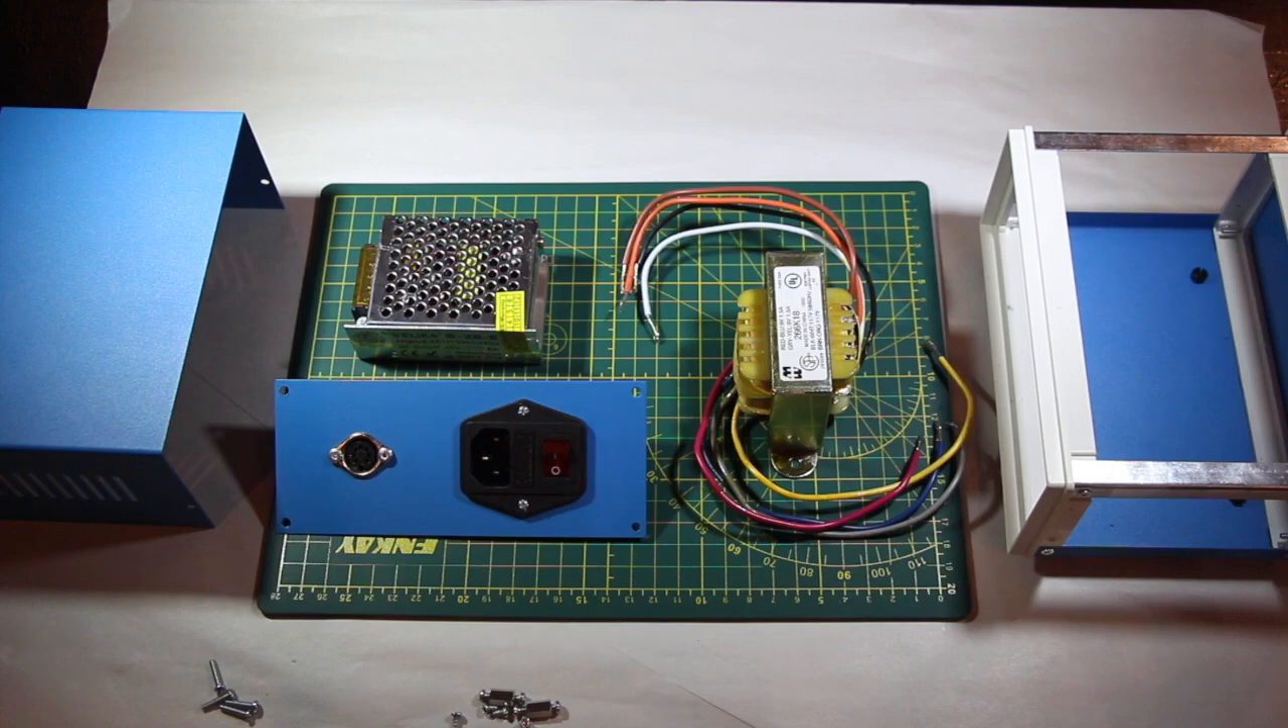I've already gone ahead and installed the power connectors to the back panel.